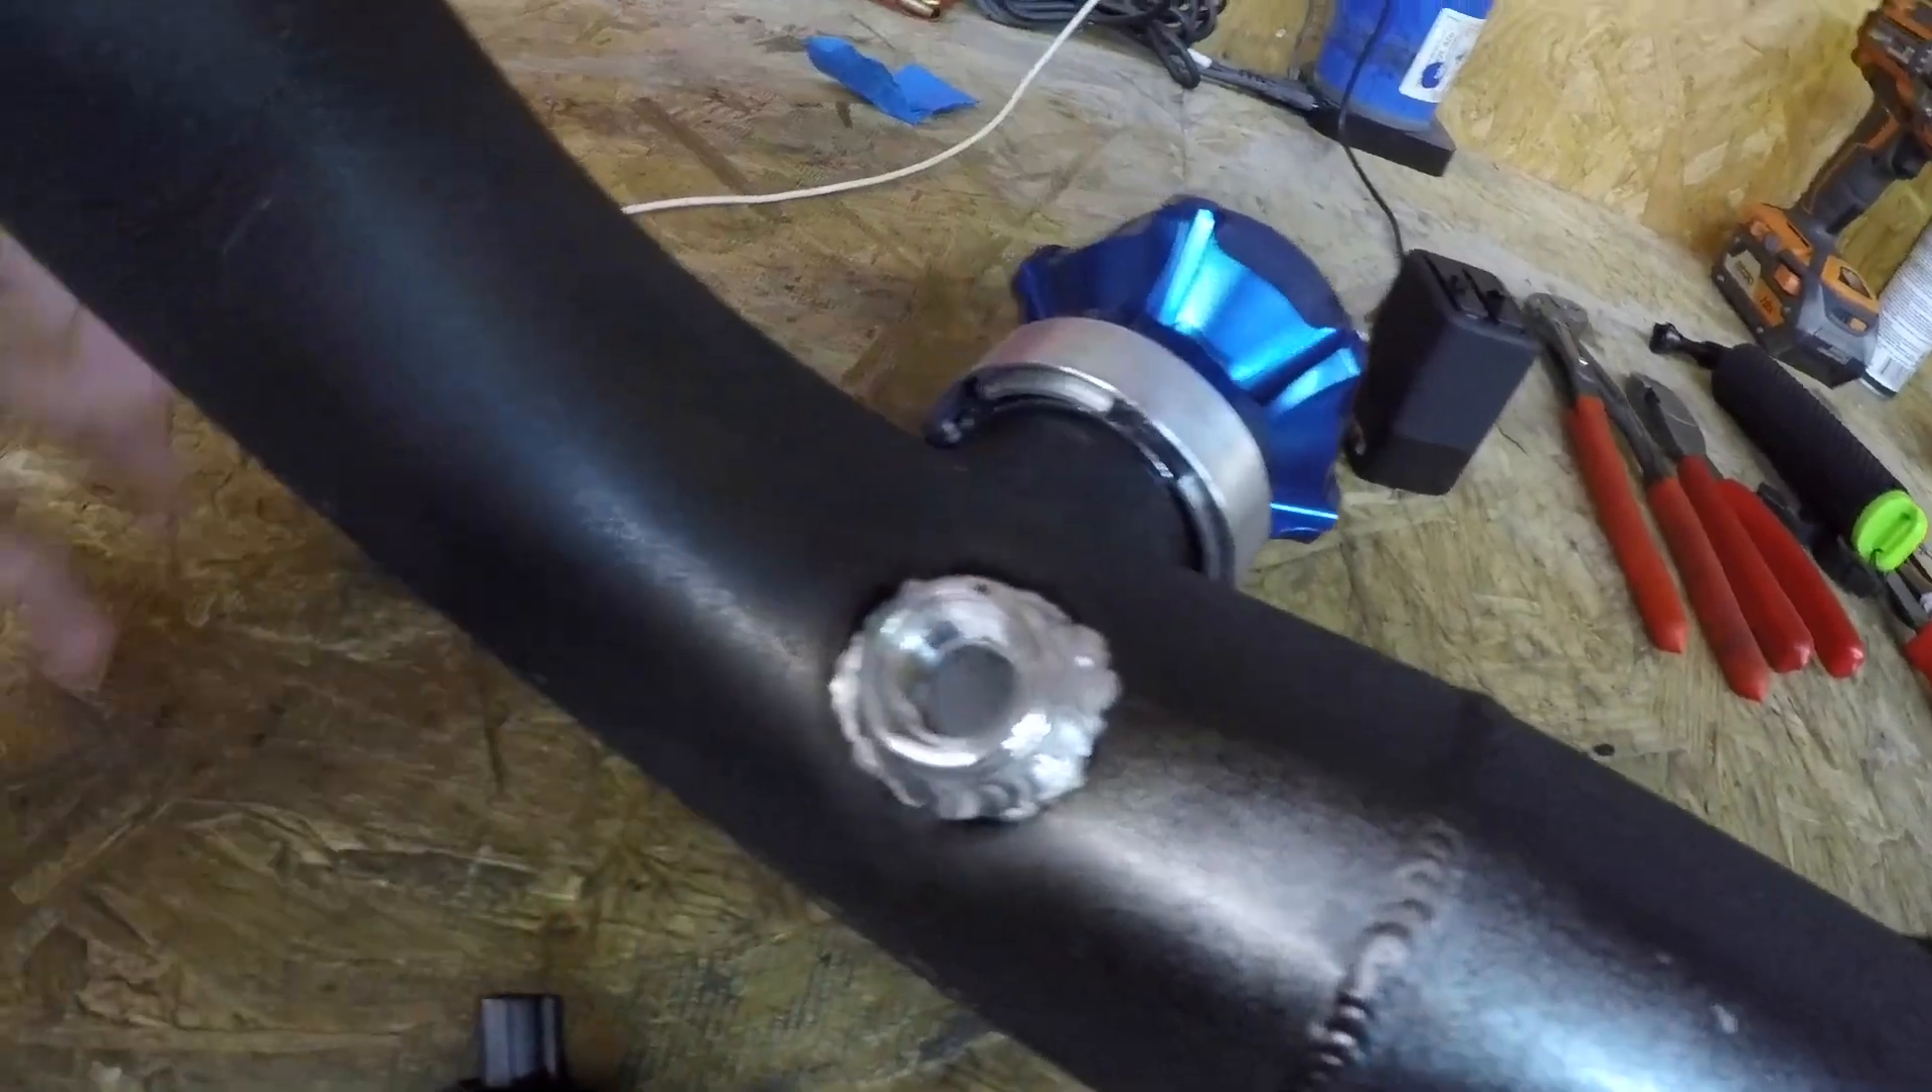We got the bung all welded up I put the blow valve back in.